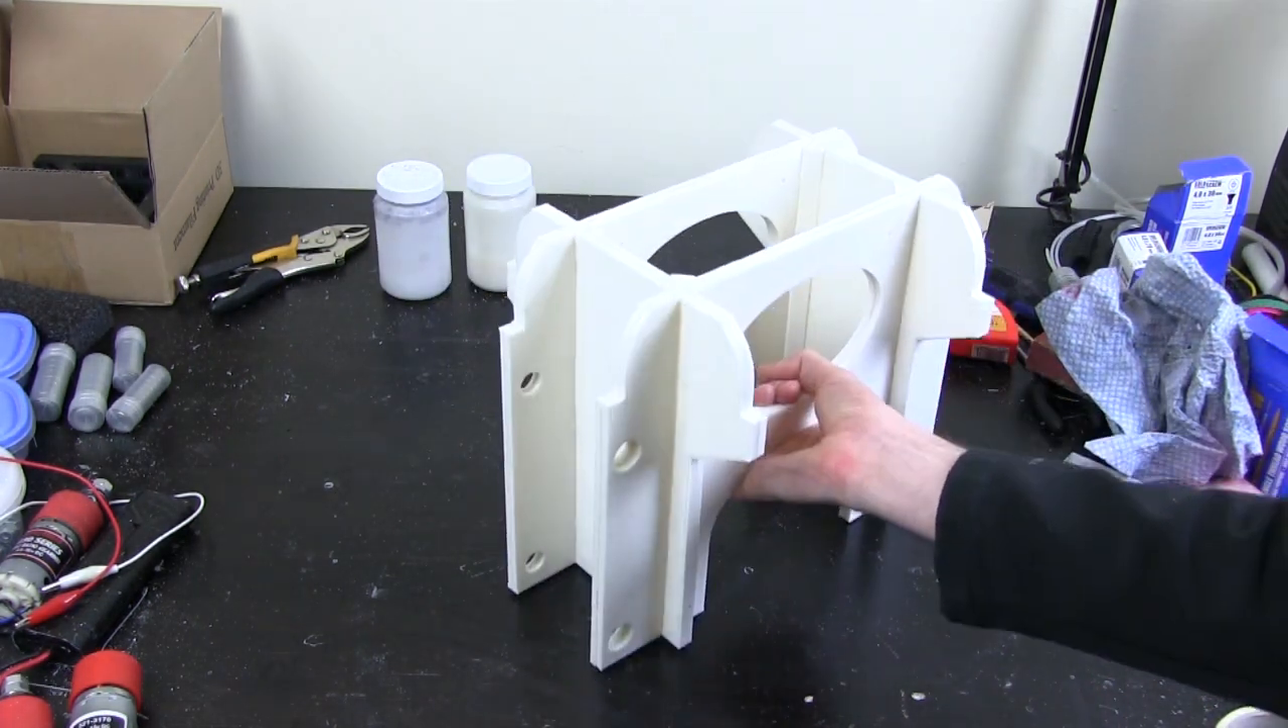Here's the completed piece for the center foot mounting so it's the complete grid and we've got the obviously the eight now curved pieces that lock into the chassis.